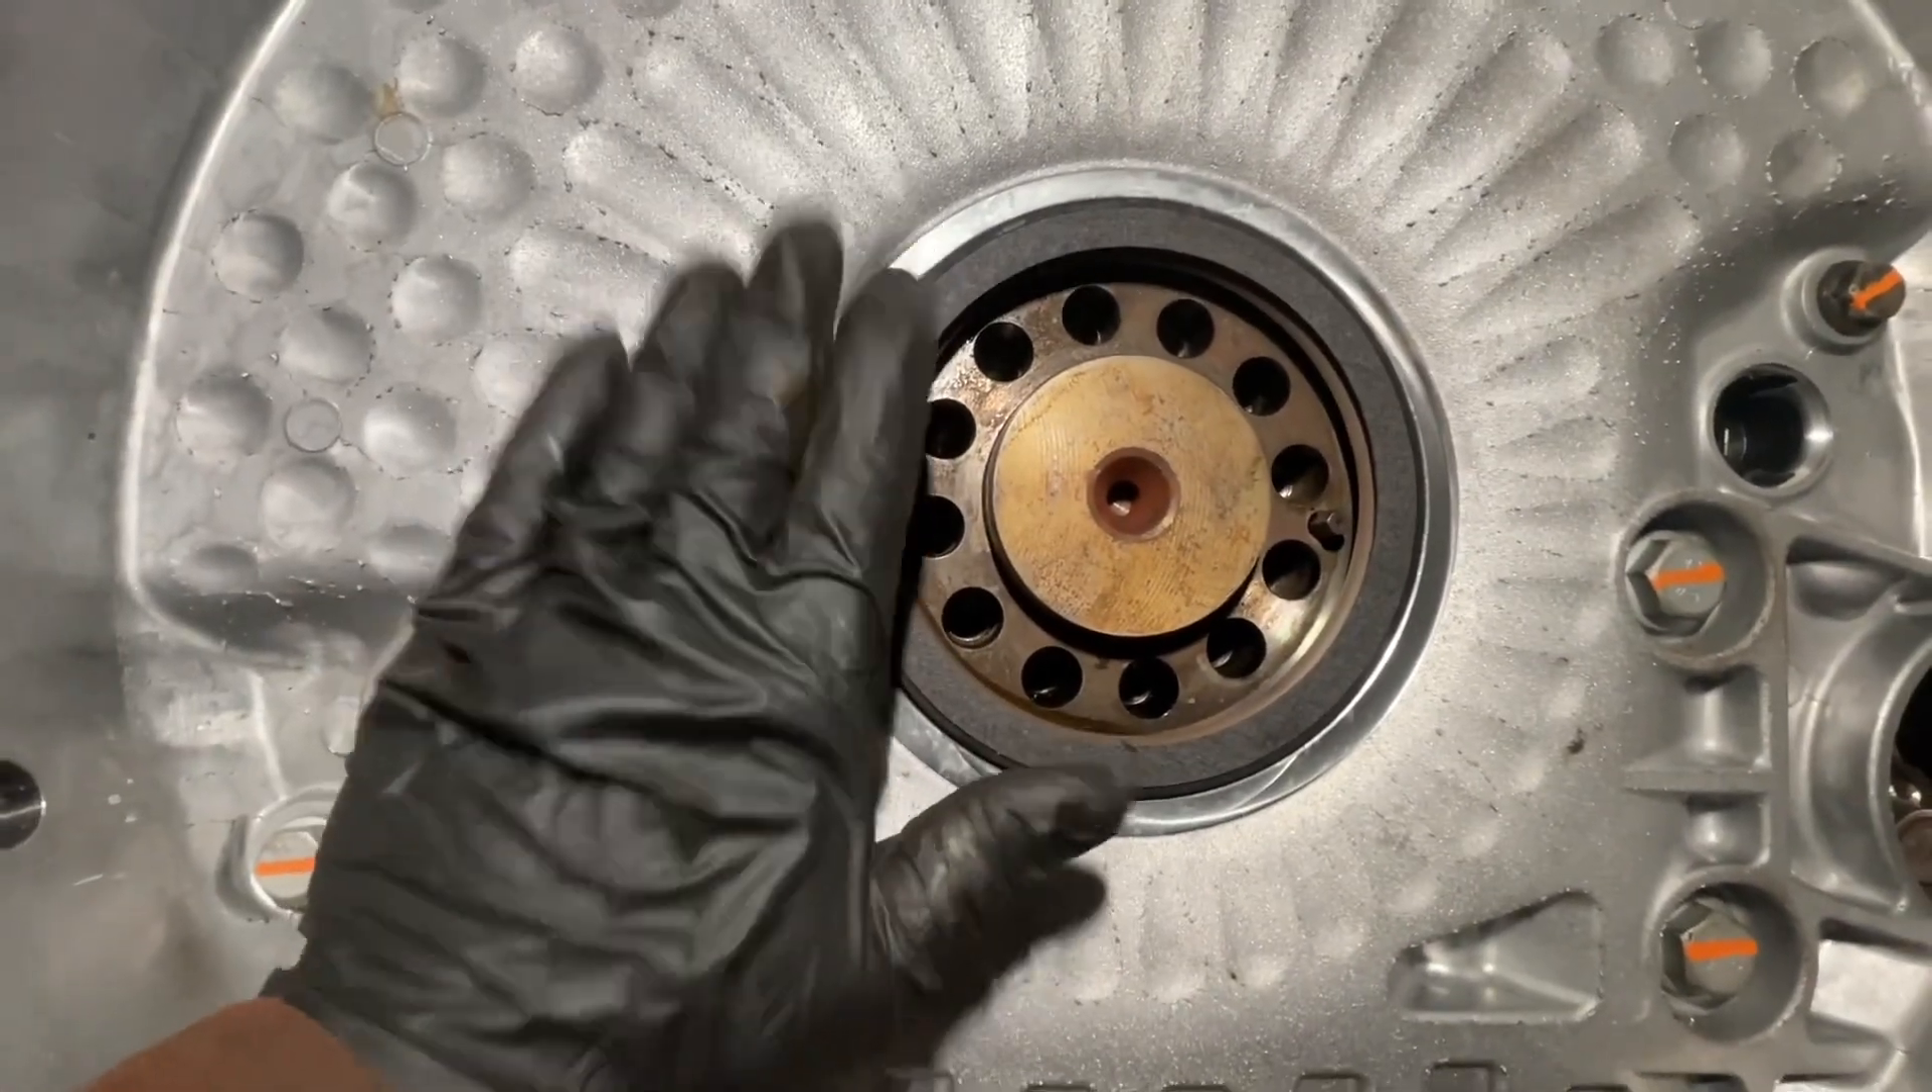And just like that the new seal is installed.